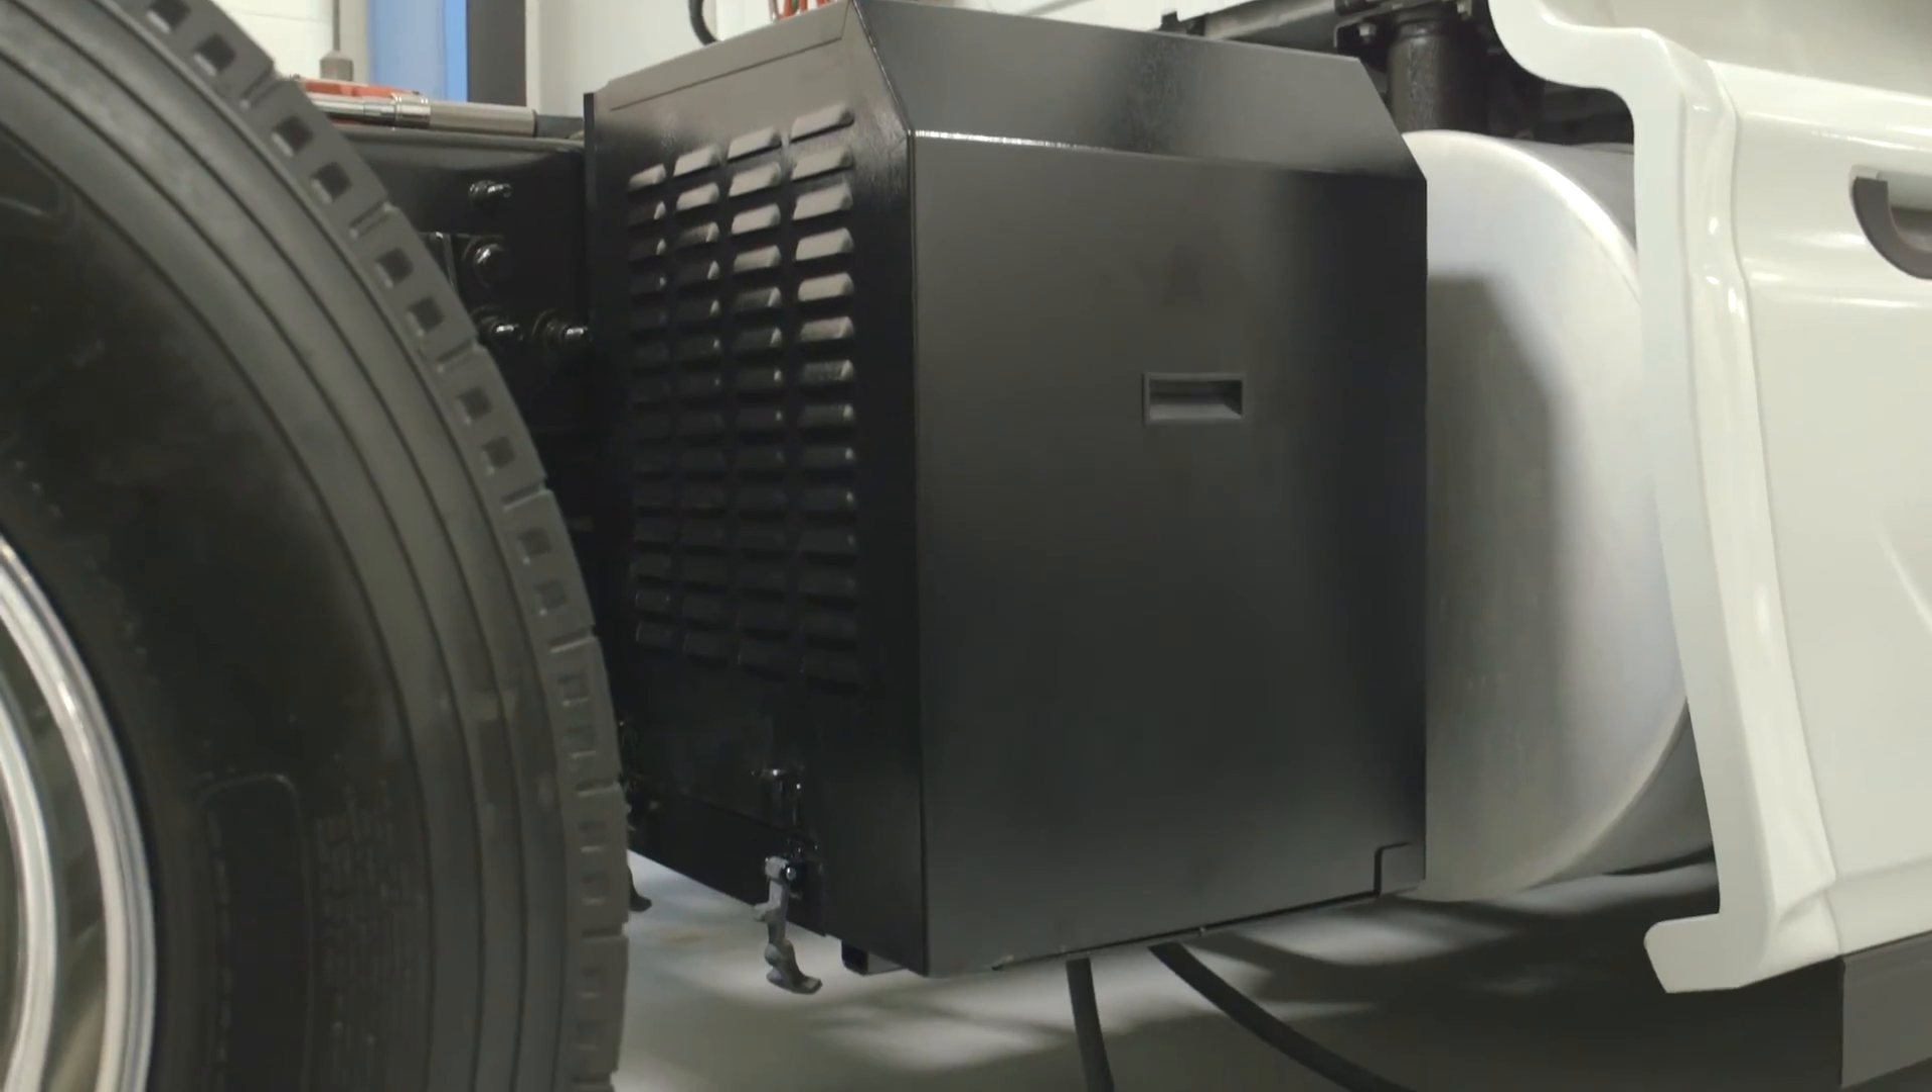You have now completed mounting the APU's frame rail unit to the frame.